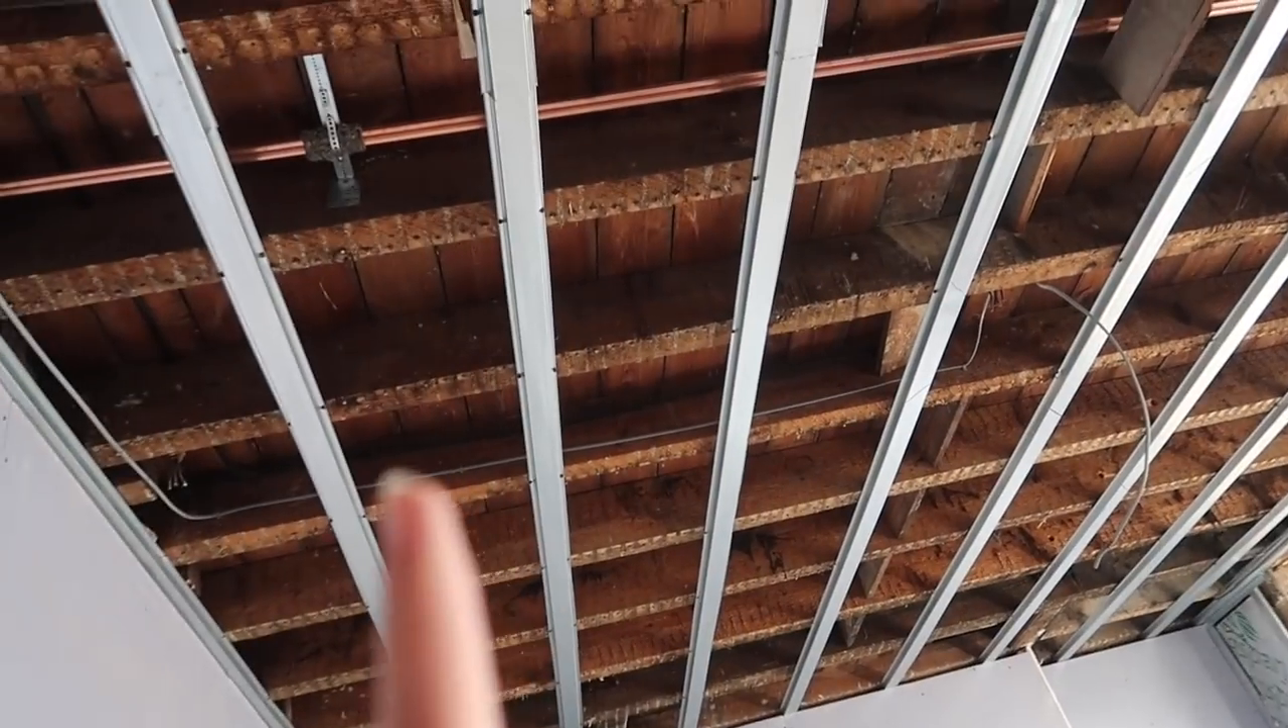Ceilings still need to be done.